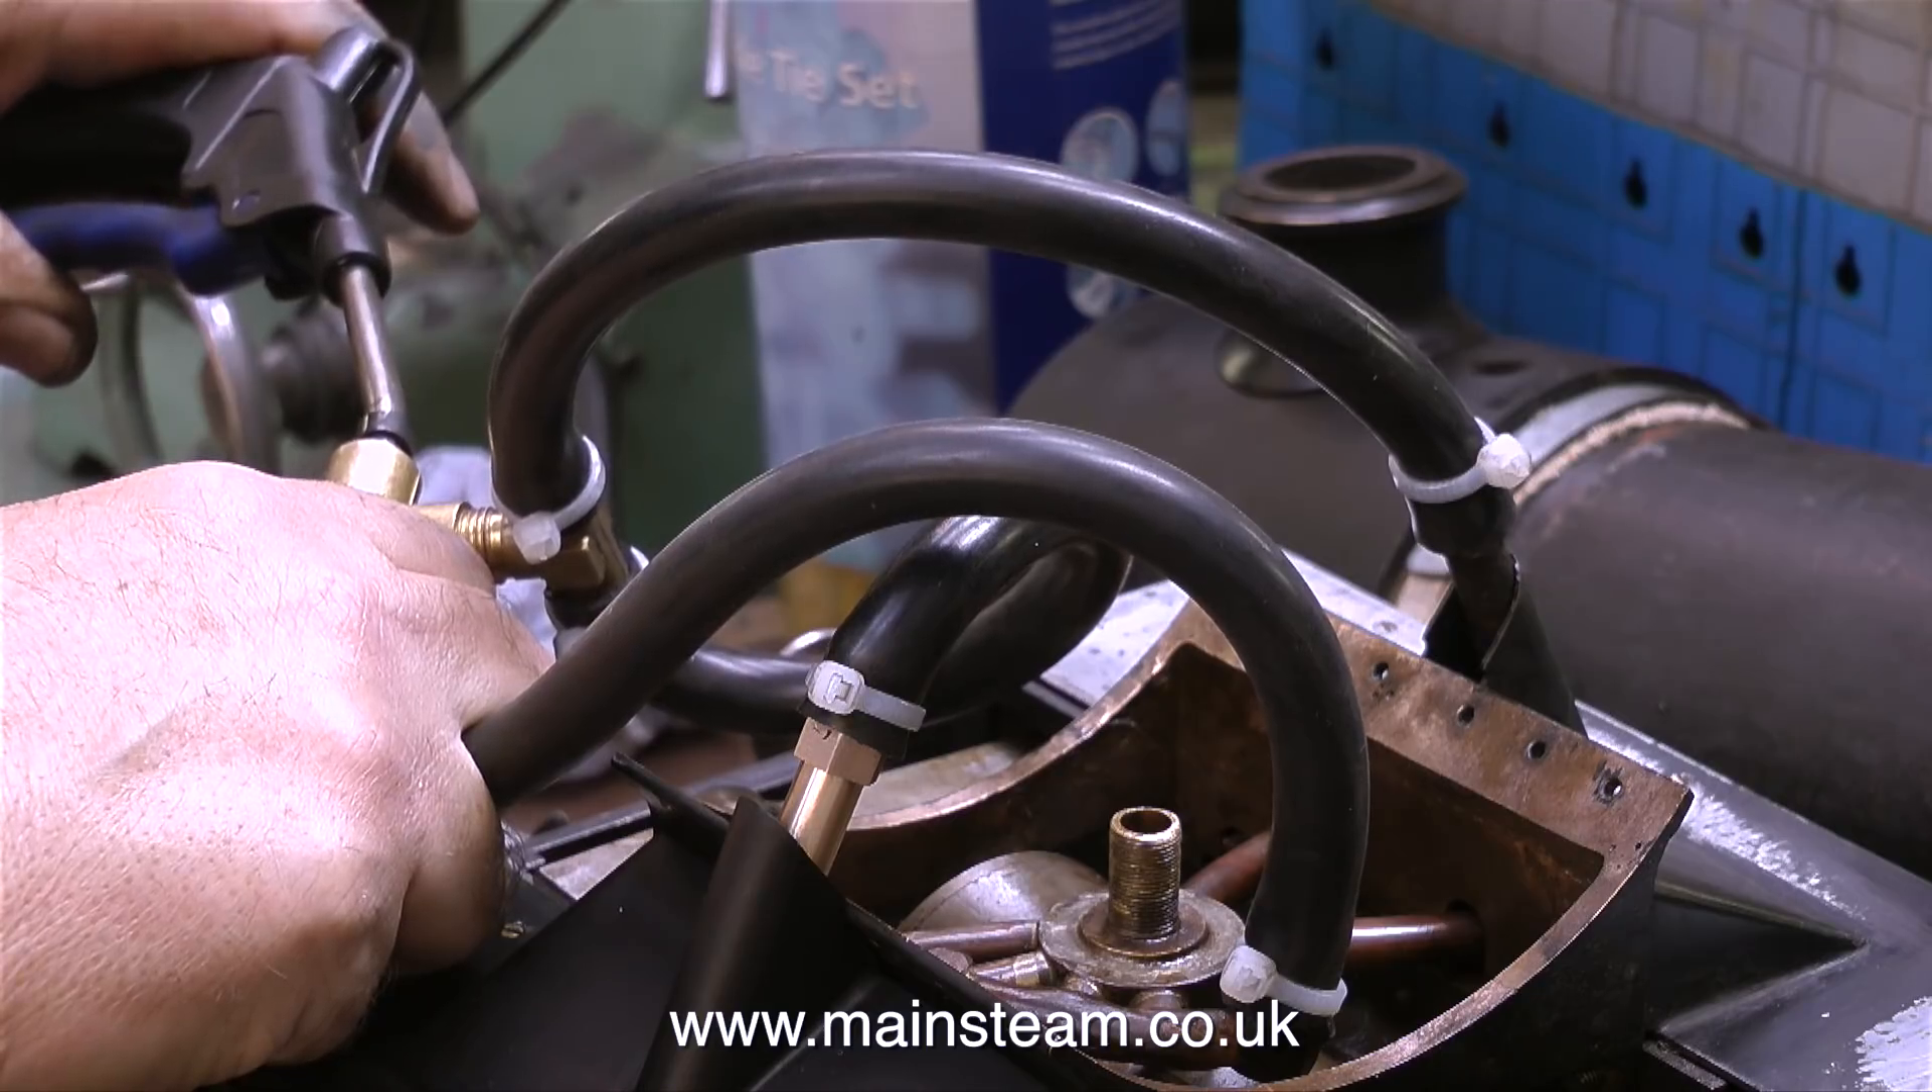In this clip I've attached some temporary silicone rubber pipes and I'm going to attempt to run the engine but before that I would like to apologize for the grievous error that I made in the previous episode.